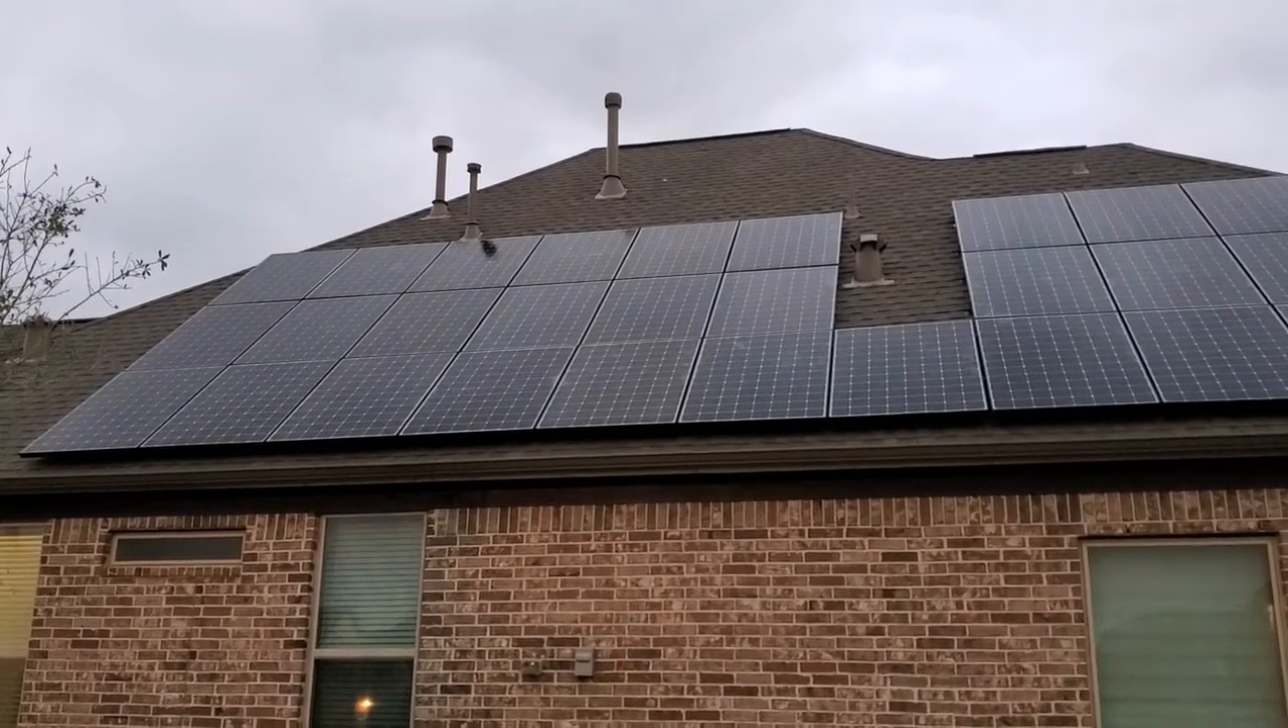Well they've got all the panels installed so now we just have to worry uh wait for them to install the power walls and do the rest of the electrical connection.